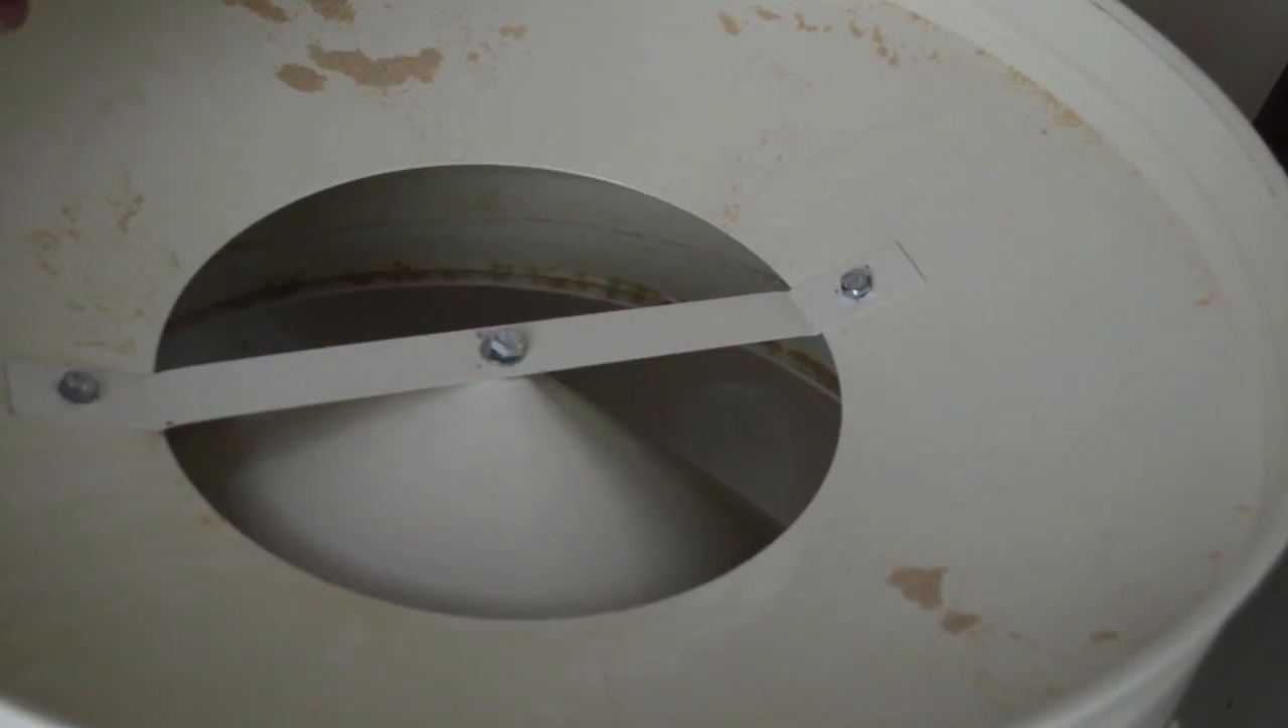Okay, we've got our bracket mounted. We've got our cone.